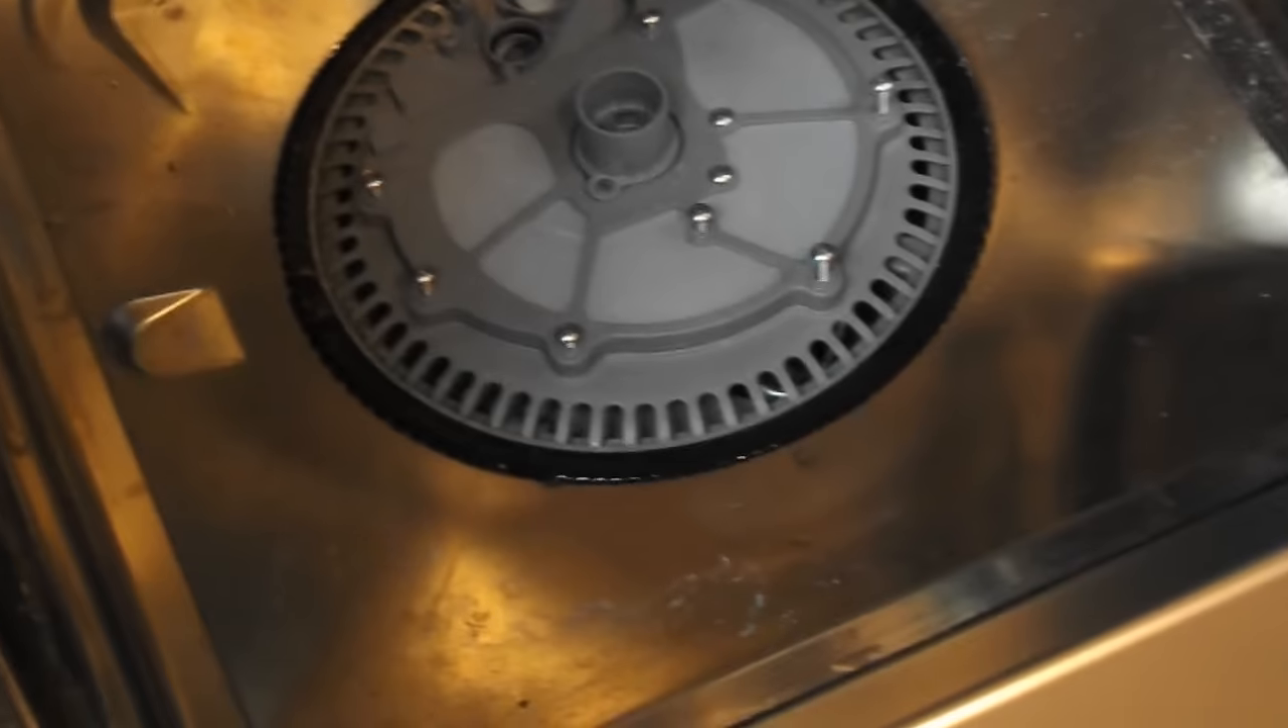Alright, so I got the filter cover back in place.